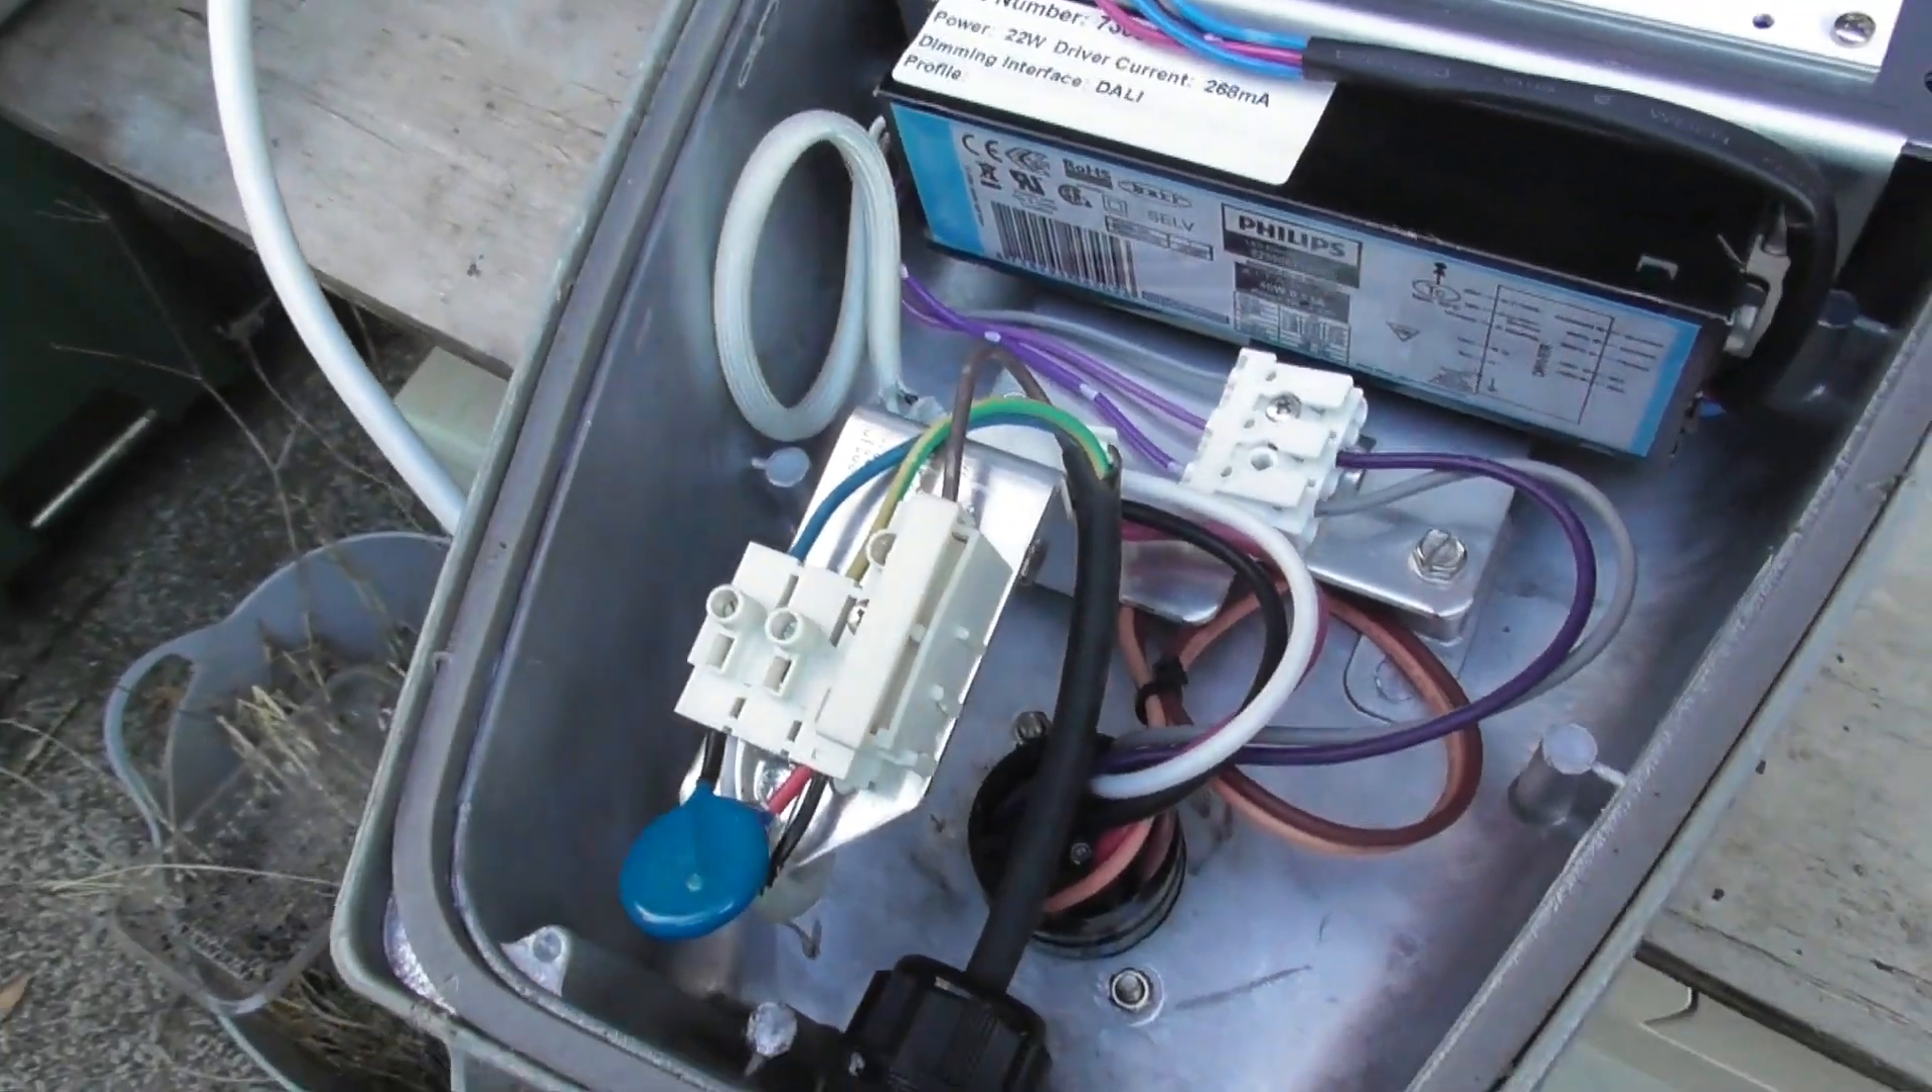So I've got the wires connected.